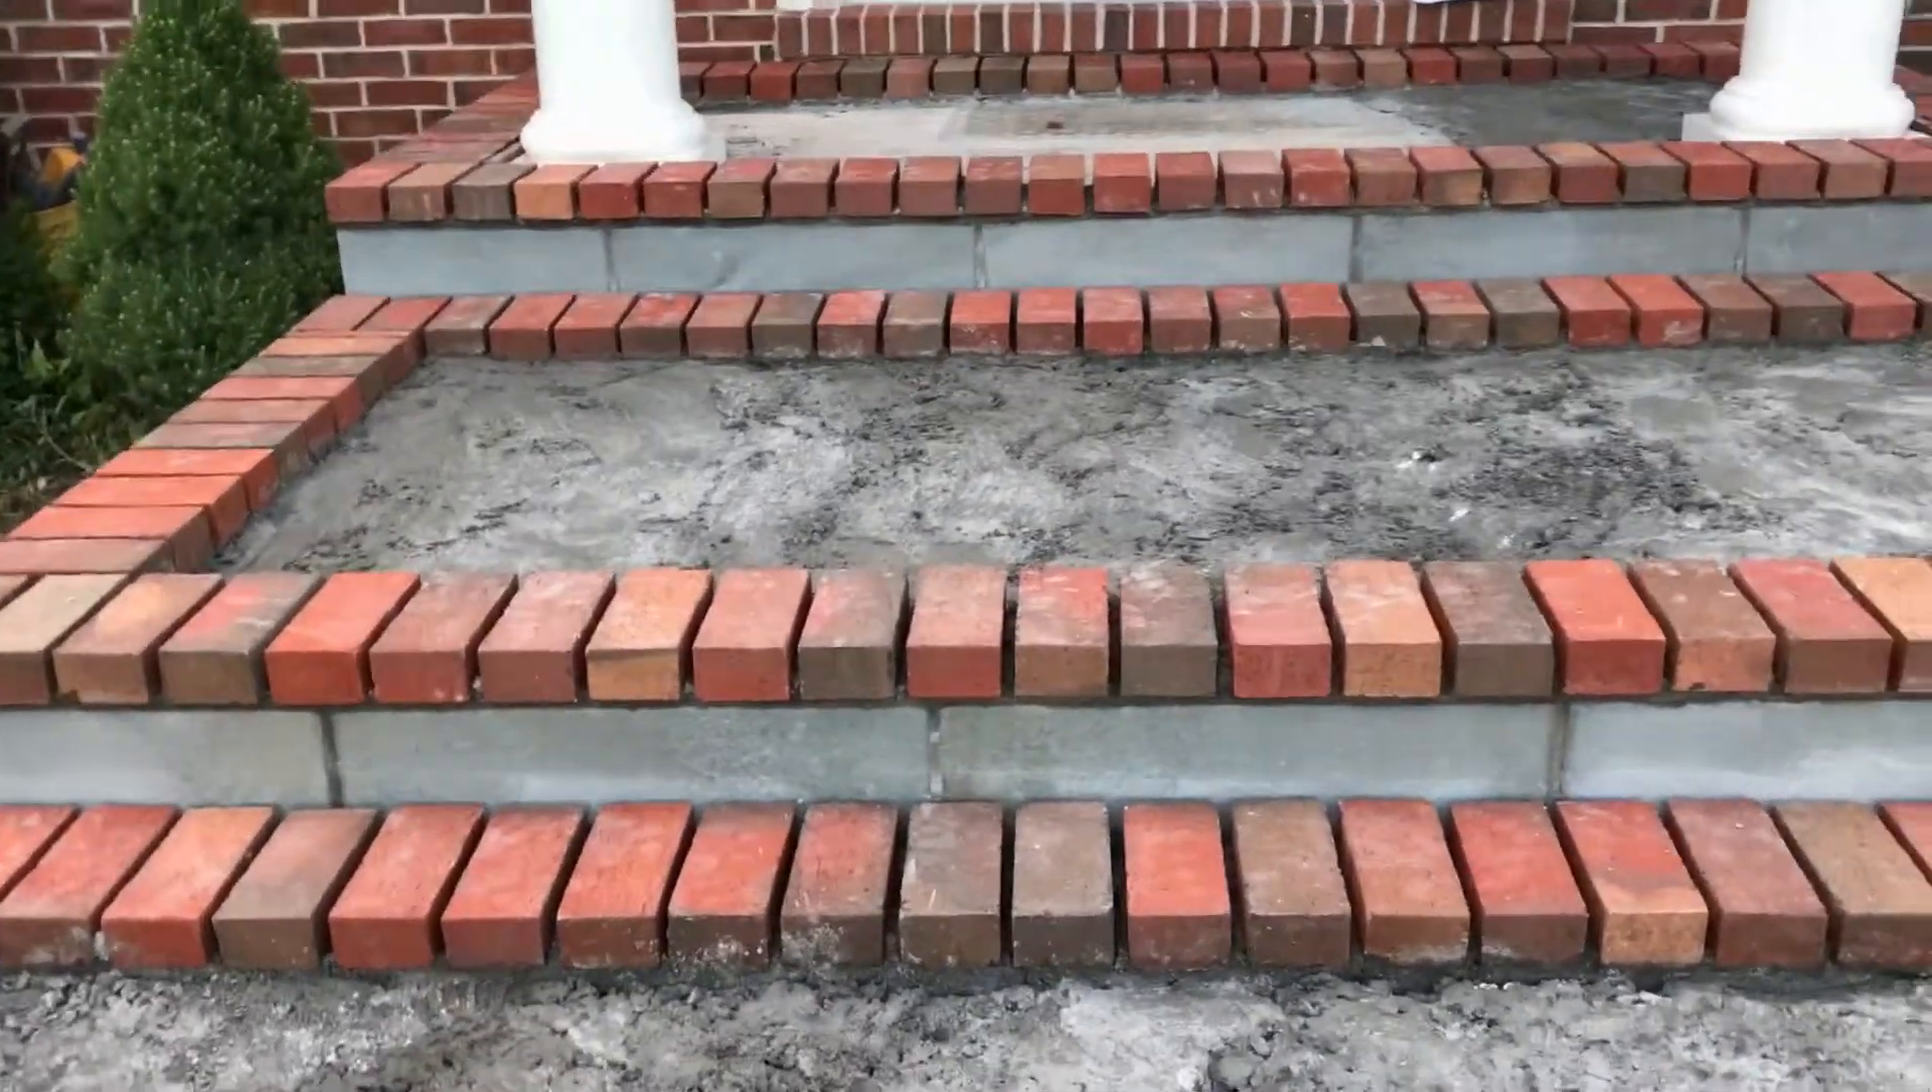The contractor has put on the stones on the step fronts and then has put in the brick borders on each of the step landings.